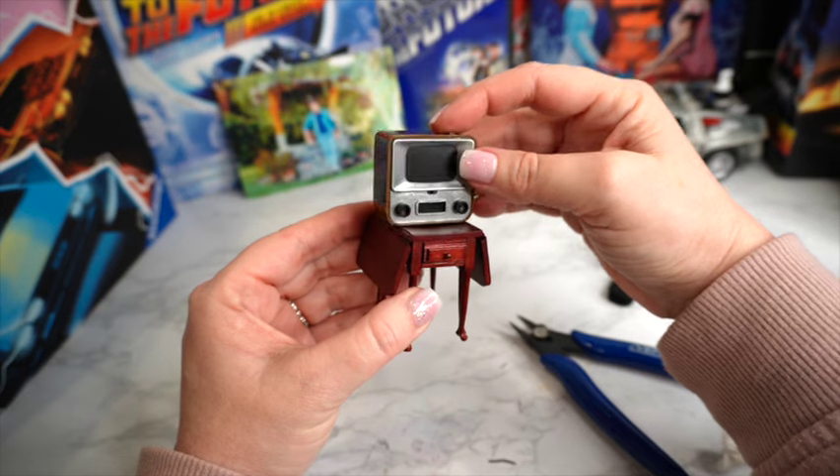You can see when I put the TV on the top without the legs, obviously it fits perfectly and it's exactly the look that we're going for.